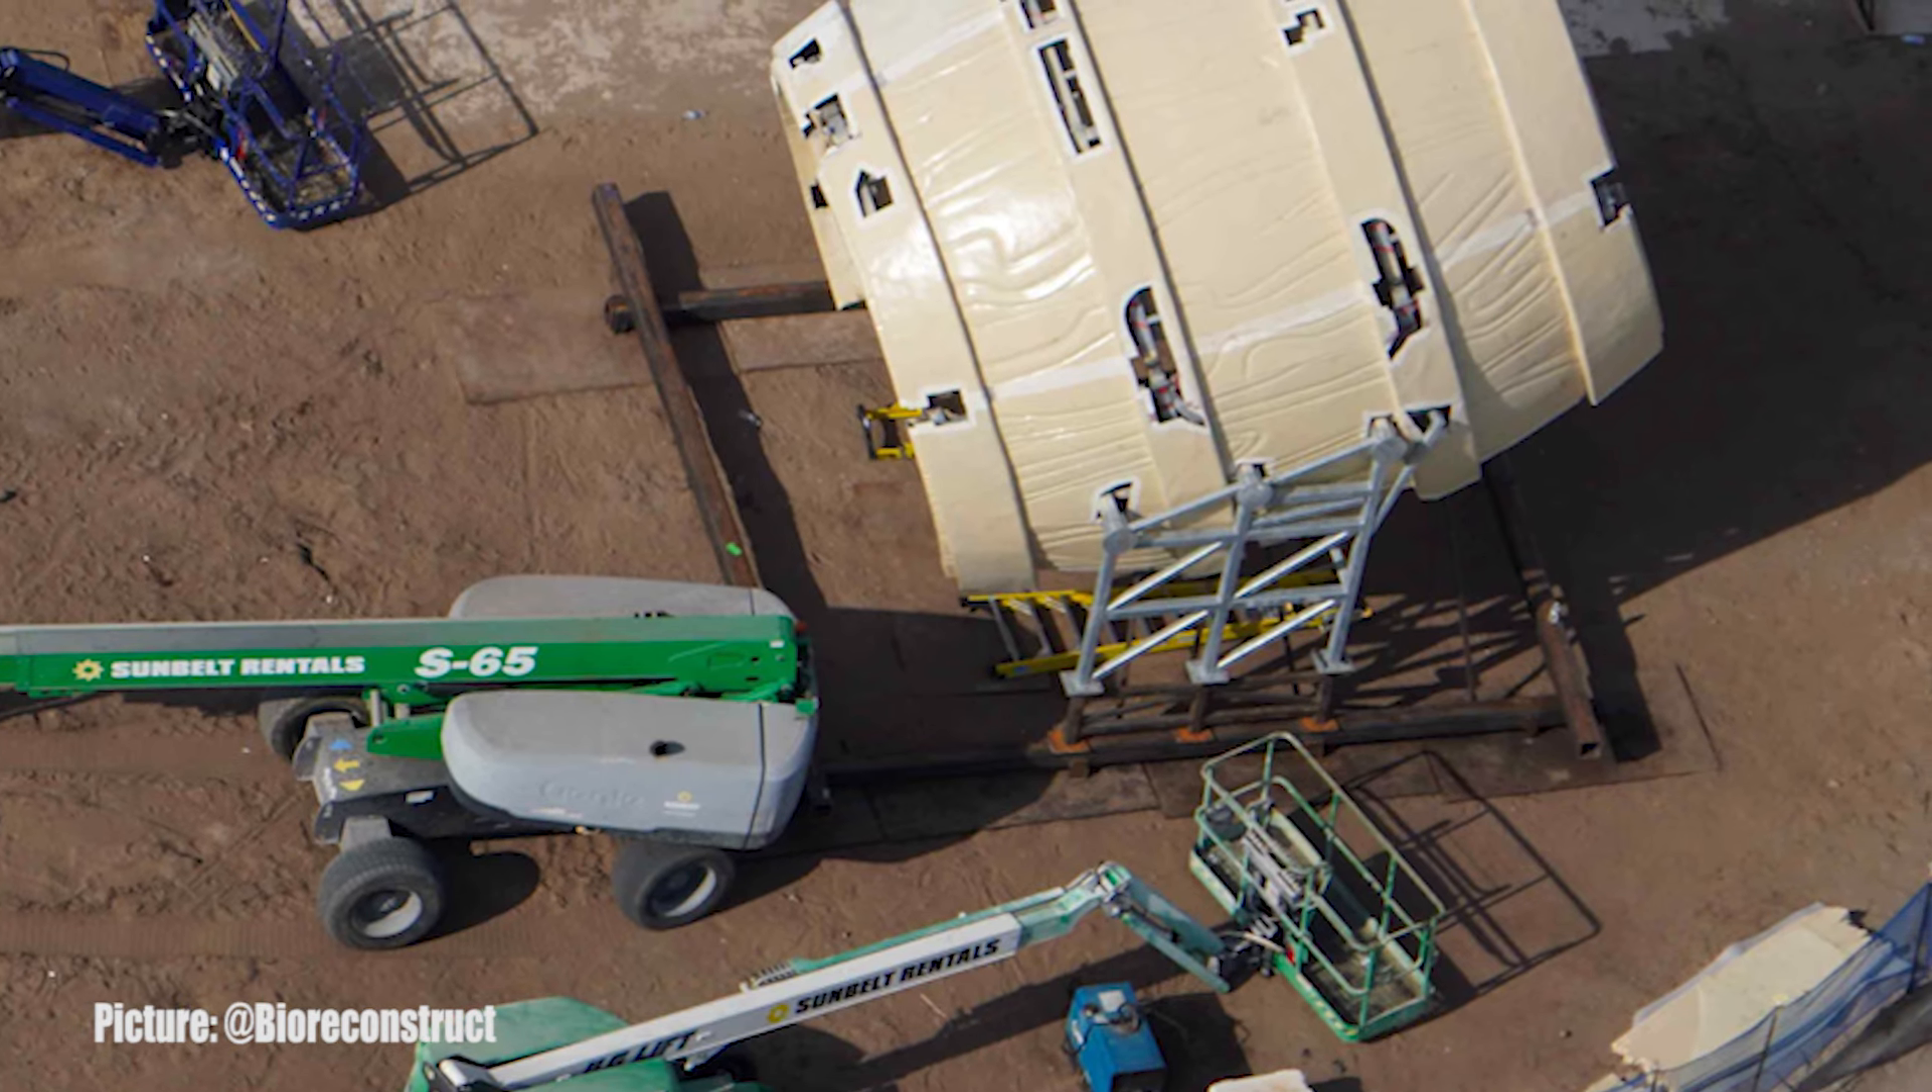This barrel still needs to be installed on the coaster tracks and can be seen sitting on a steel frame in preparation to be lifted into place.